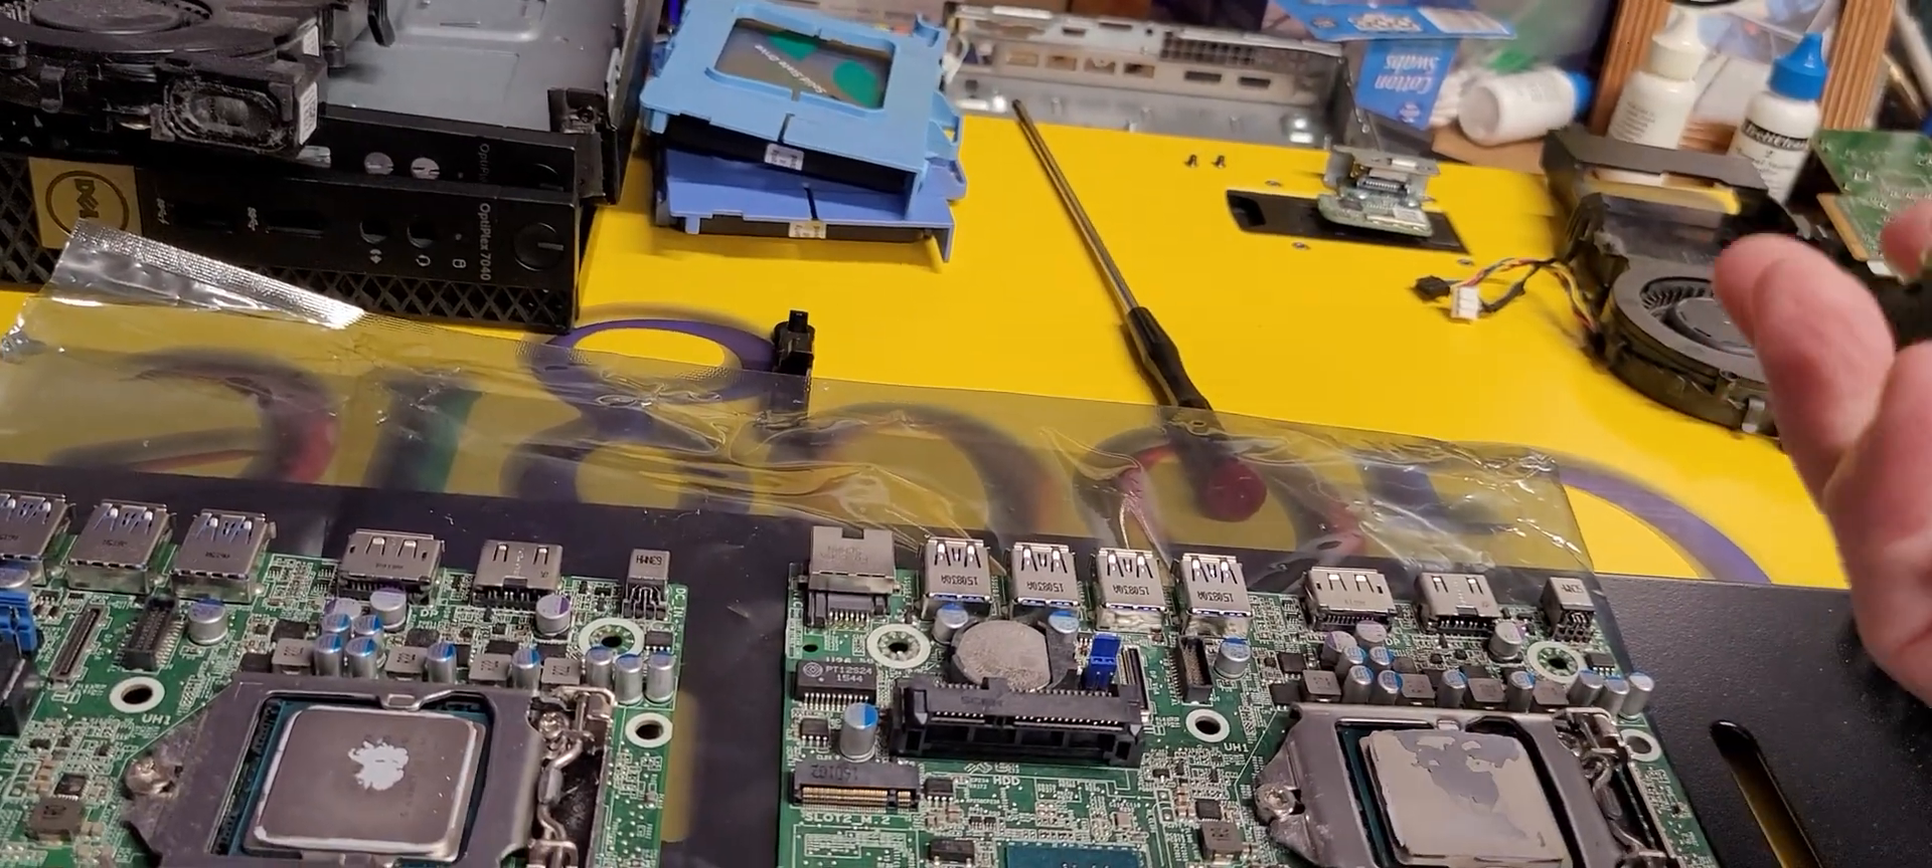Okay, so here we have two wafer thin boards They will have their heat sinks reattached.